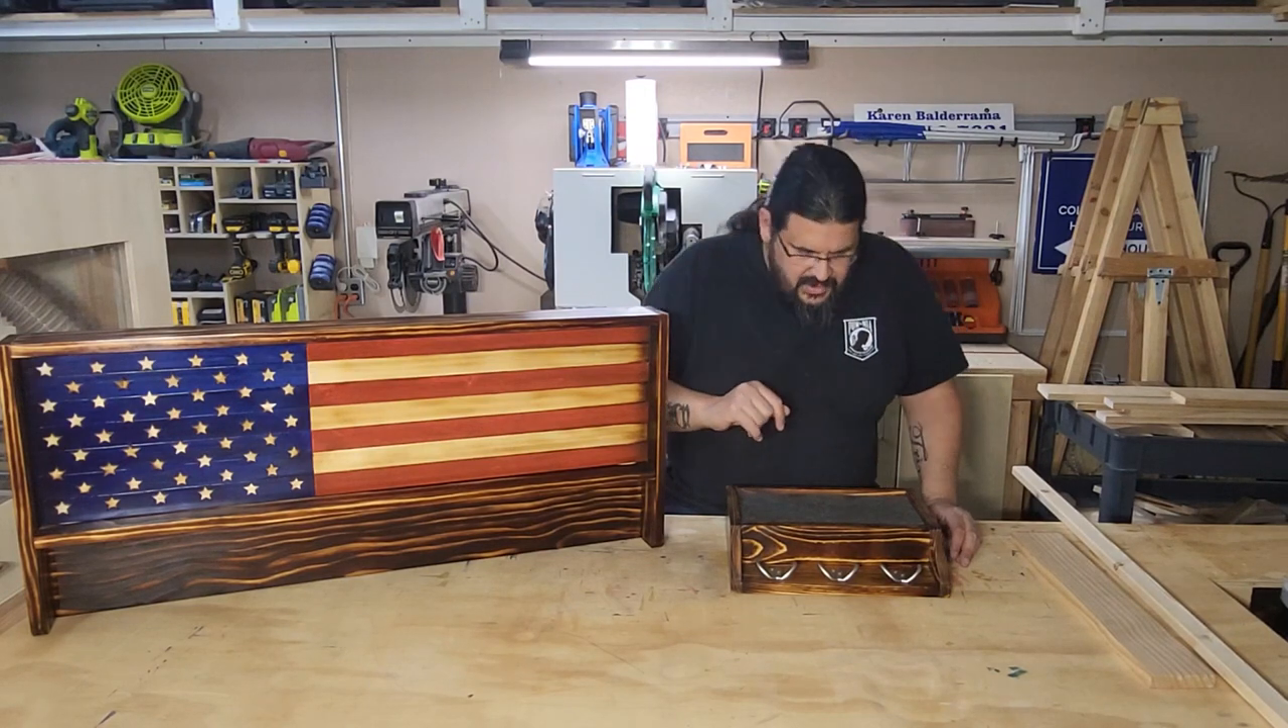This is an American flag coat rack. It's done except for the hooks that need to be installed and this is one of my concealment key boxes for you to hang your keys and stuff on.